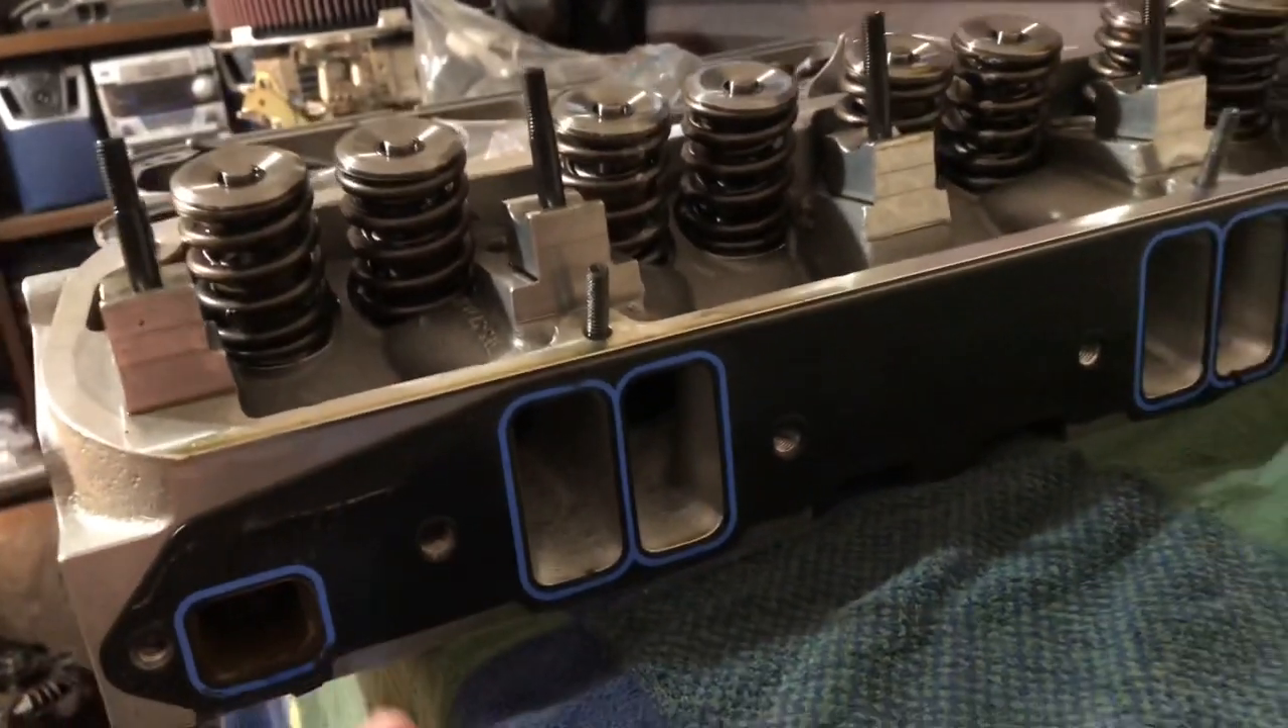You can see that's the same gasket there and it is a perfect fit like doesn't get any better.